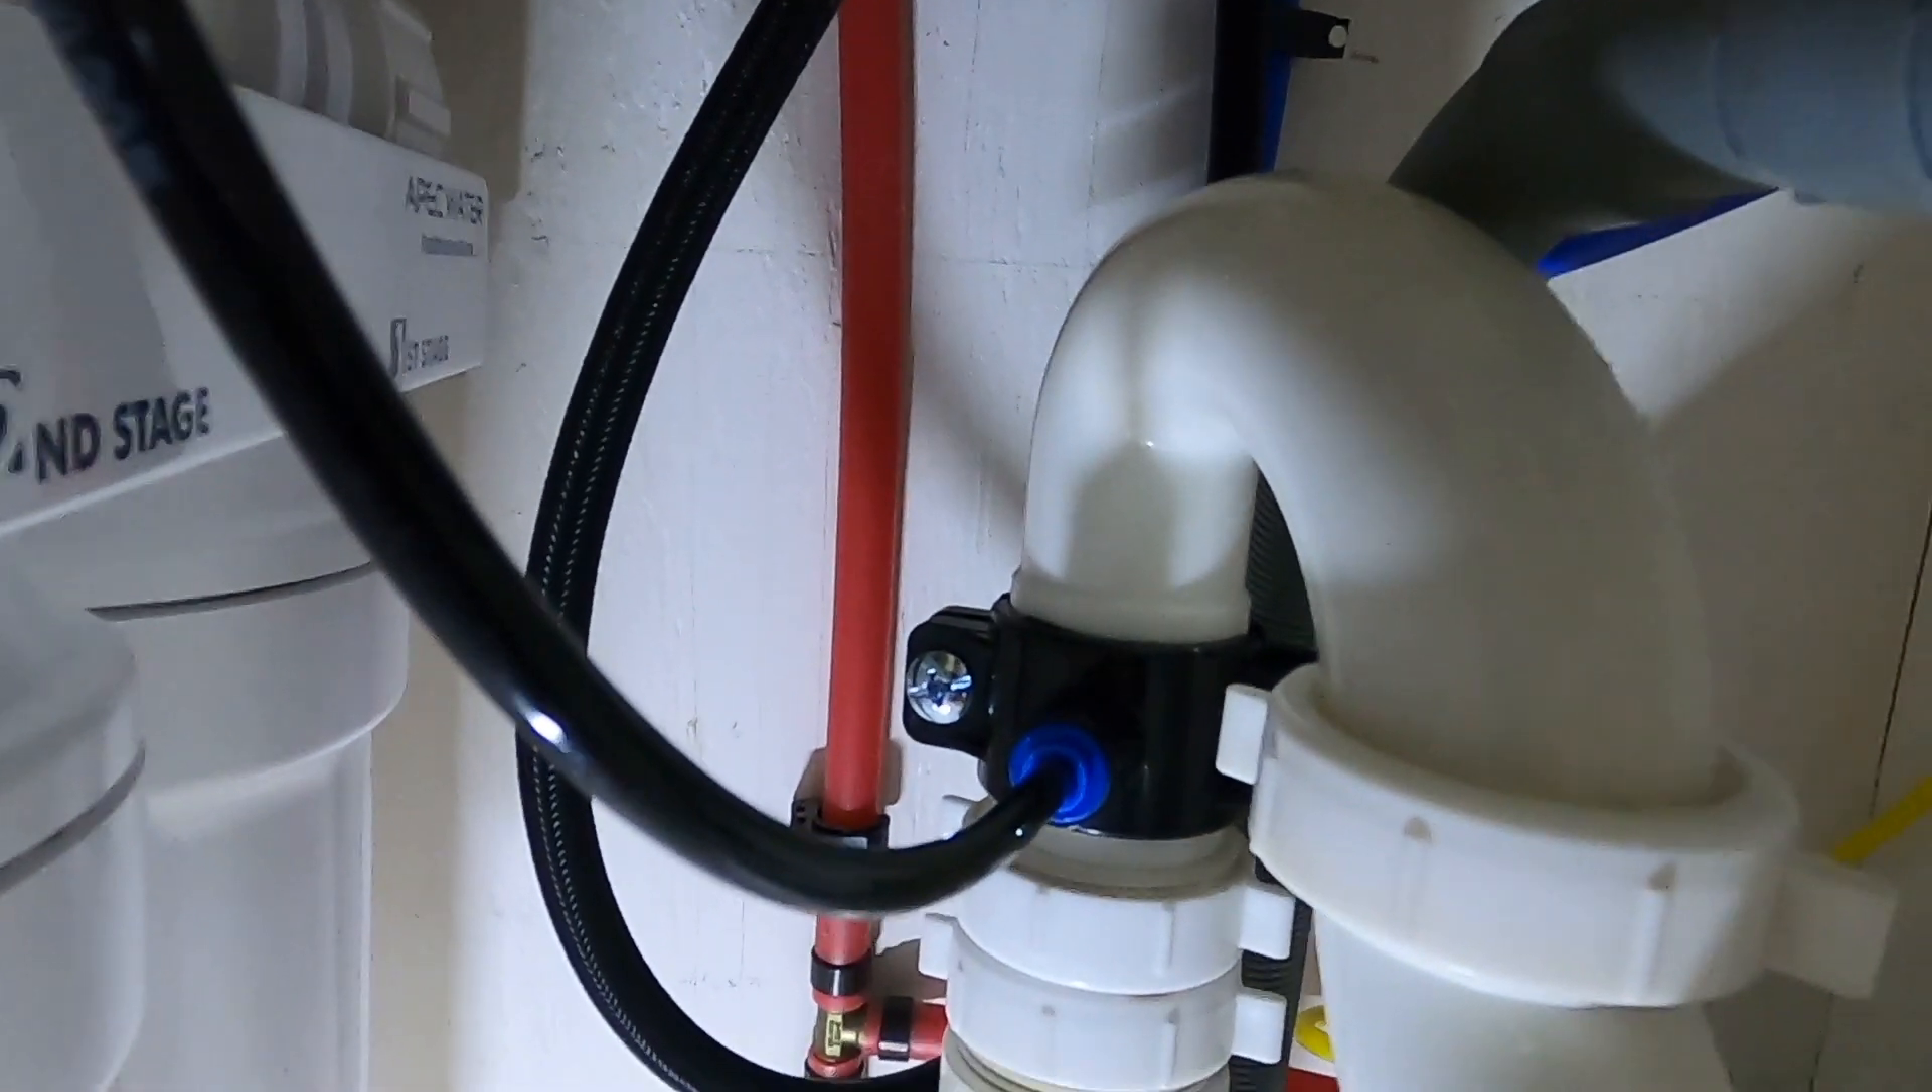You can see here how i have that saddle in place for the wastewater.